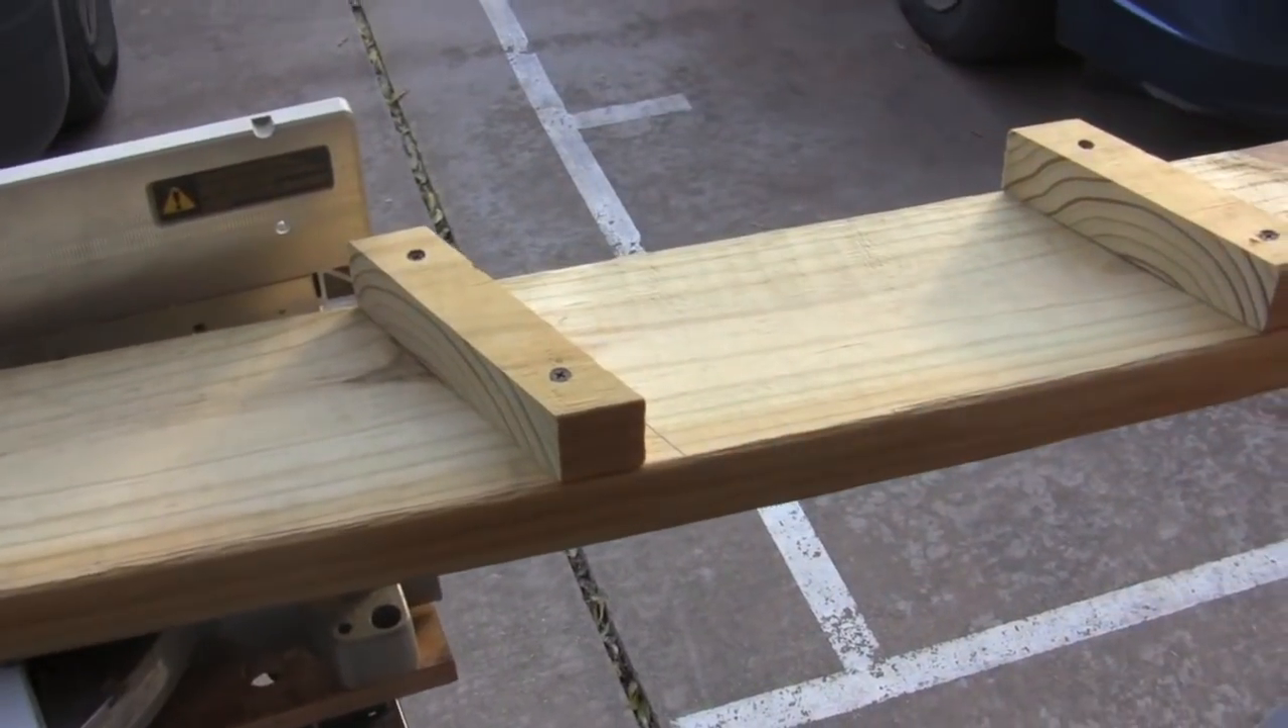I finished screwing in my support pieces for the steps.